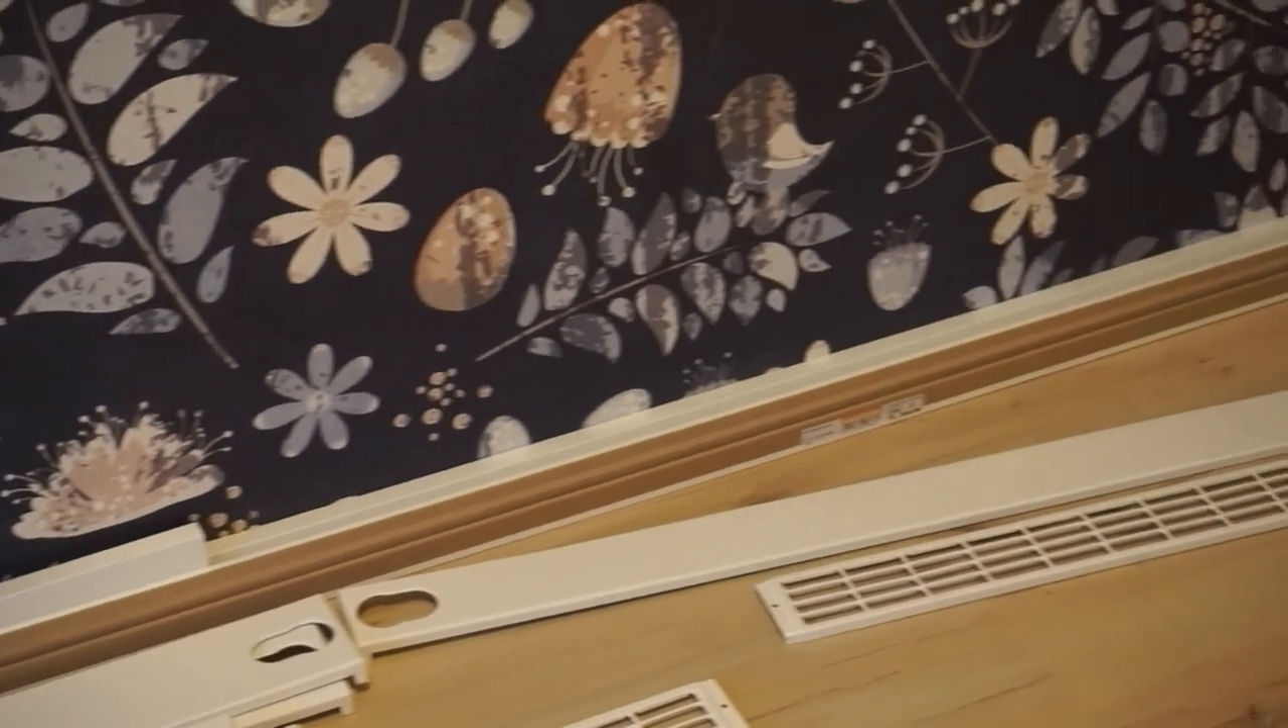Das werden die Leisten hier unten werden. Die haben wir allerdings noch nicht angebracht.